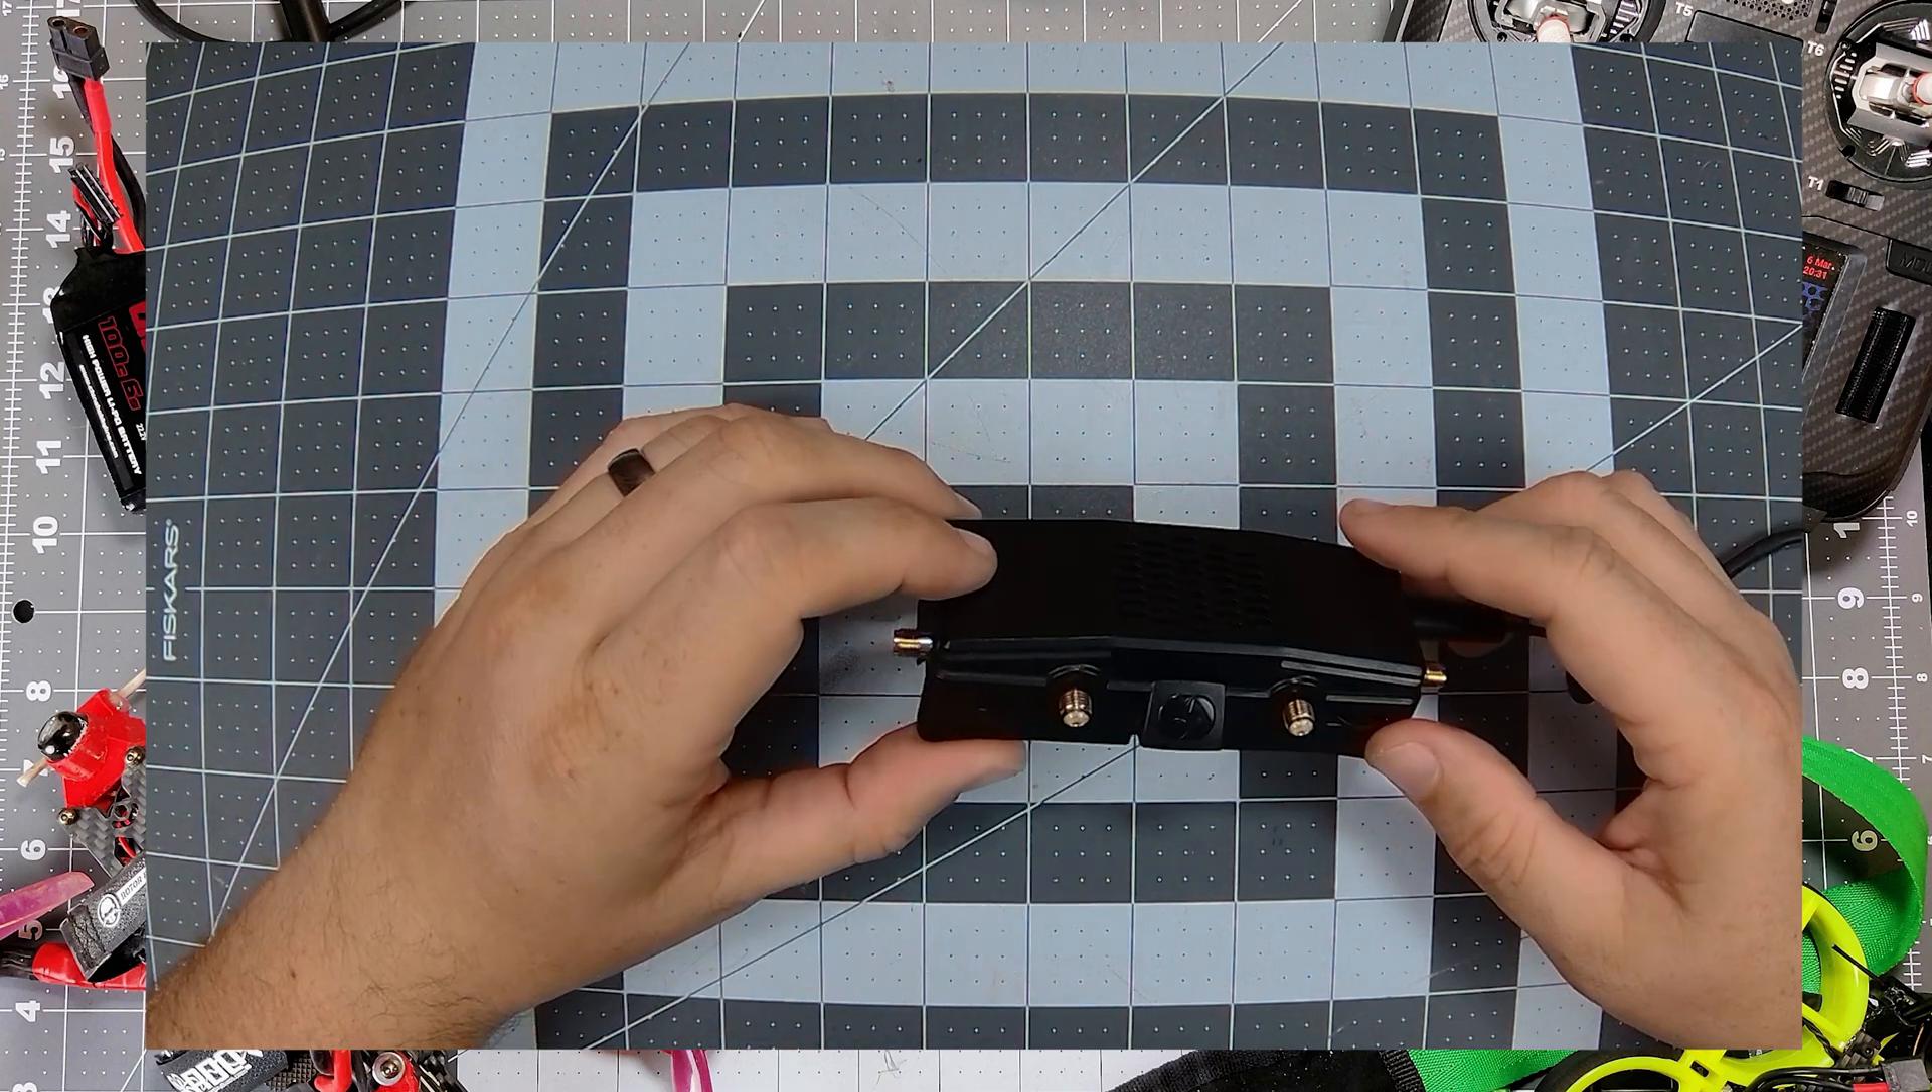The VTX is, or VRX is back together.